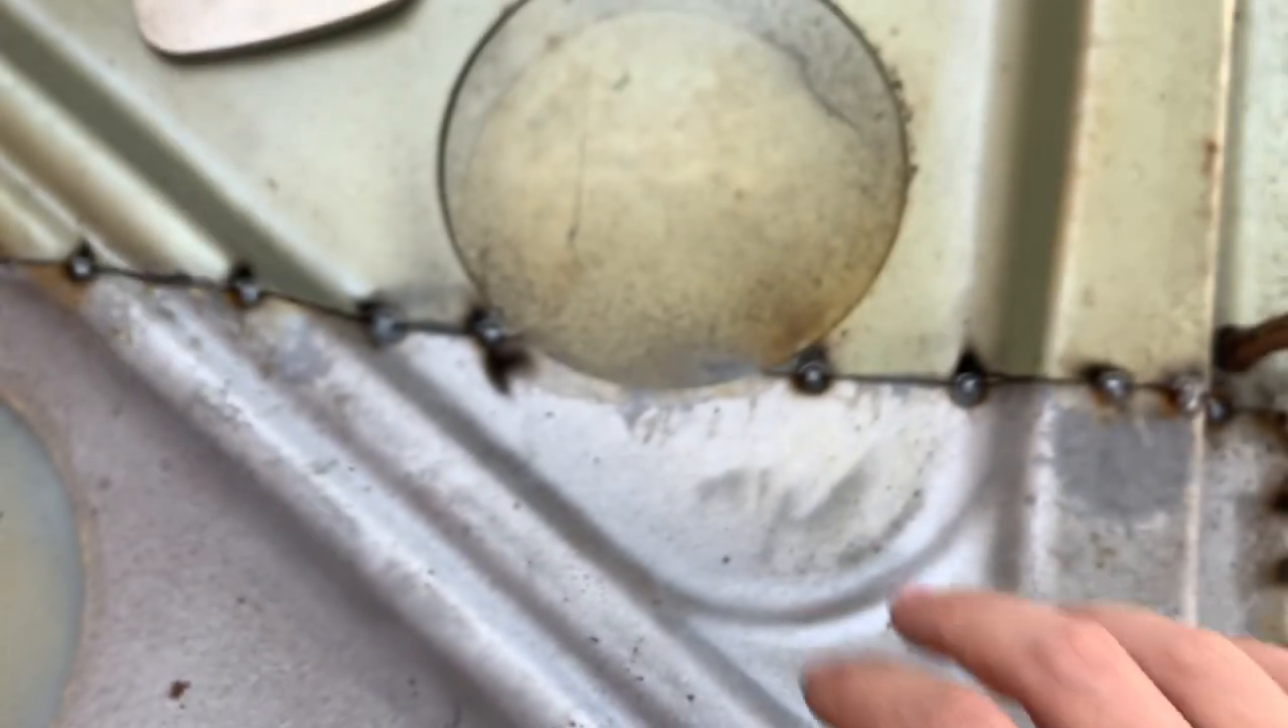The way that this new skin lined up, that's amazing.